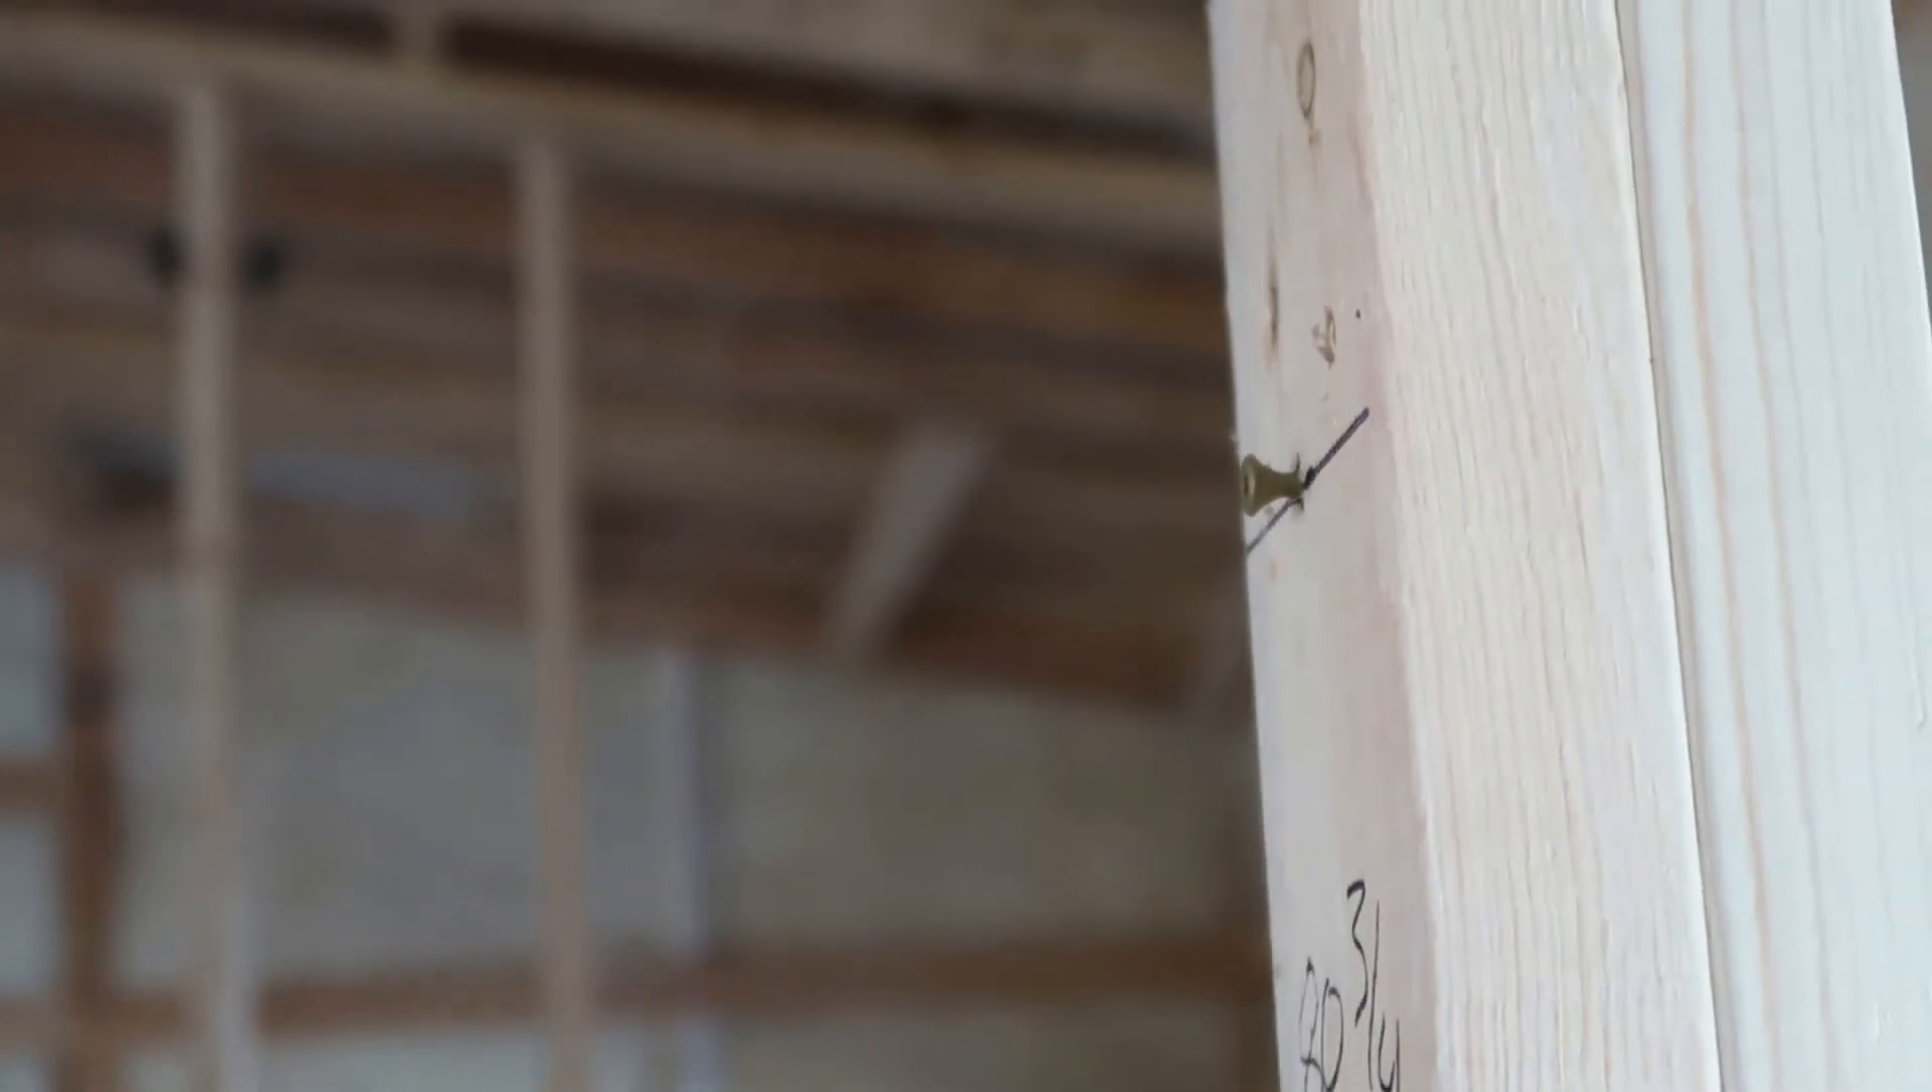If you look at it from the side you'll see it's sticking out about a quarter of an inch there.